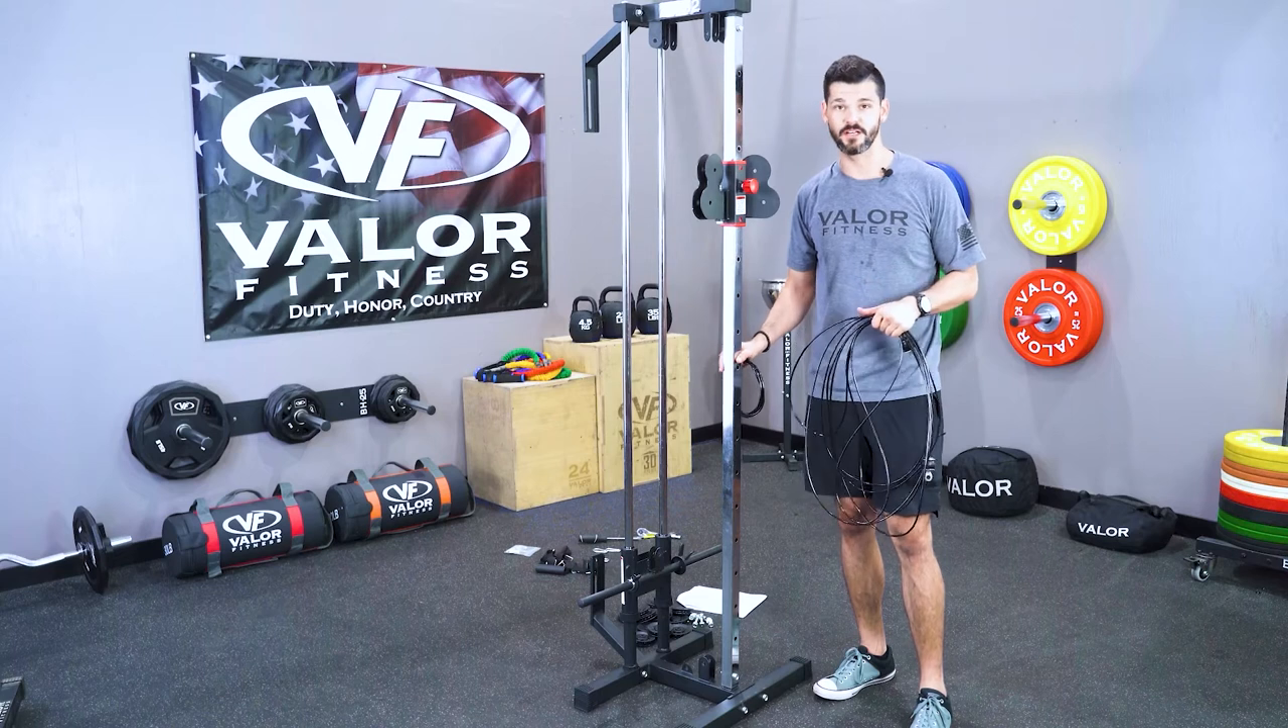Now we have the mainframe of the BD -62 all set up.